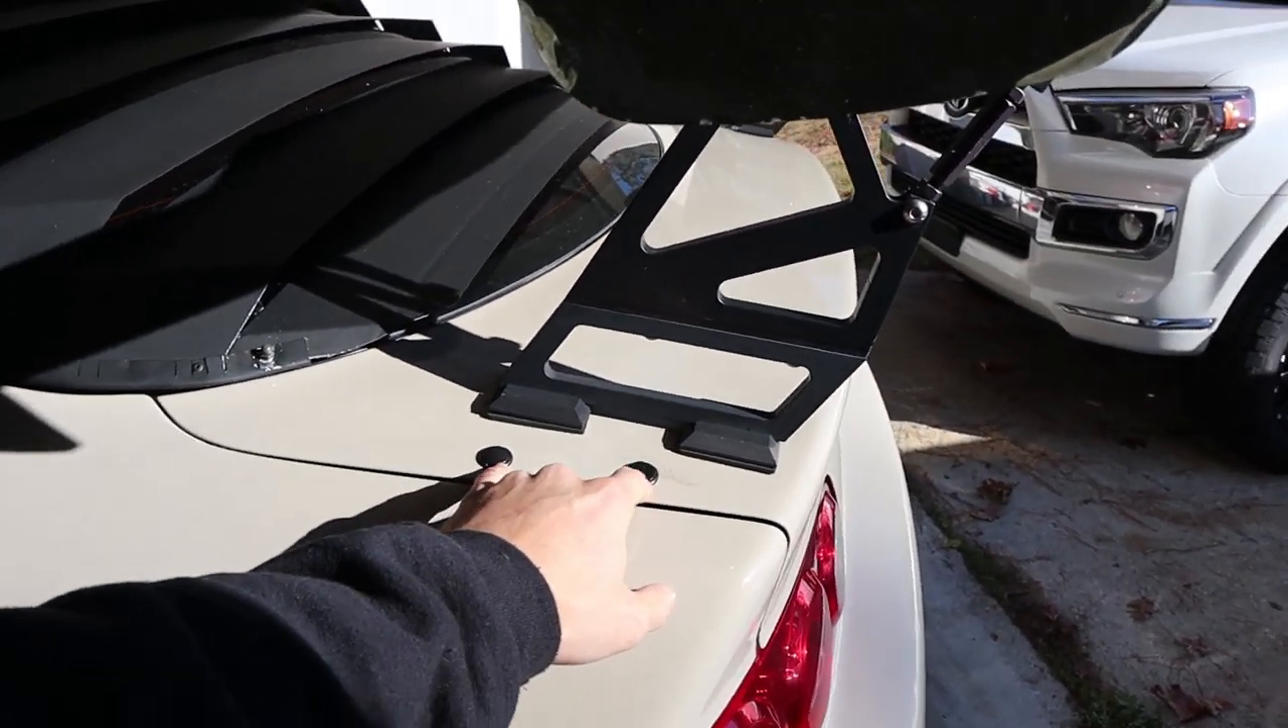So this APR, I think this is just the universal wing. That's why the holes don't line up with the stock type R holes or the A spec wing holes.